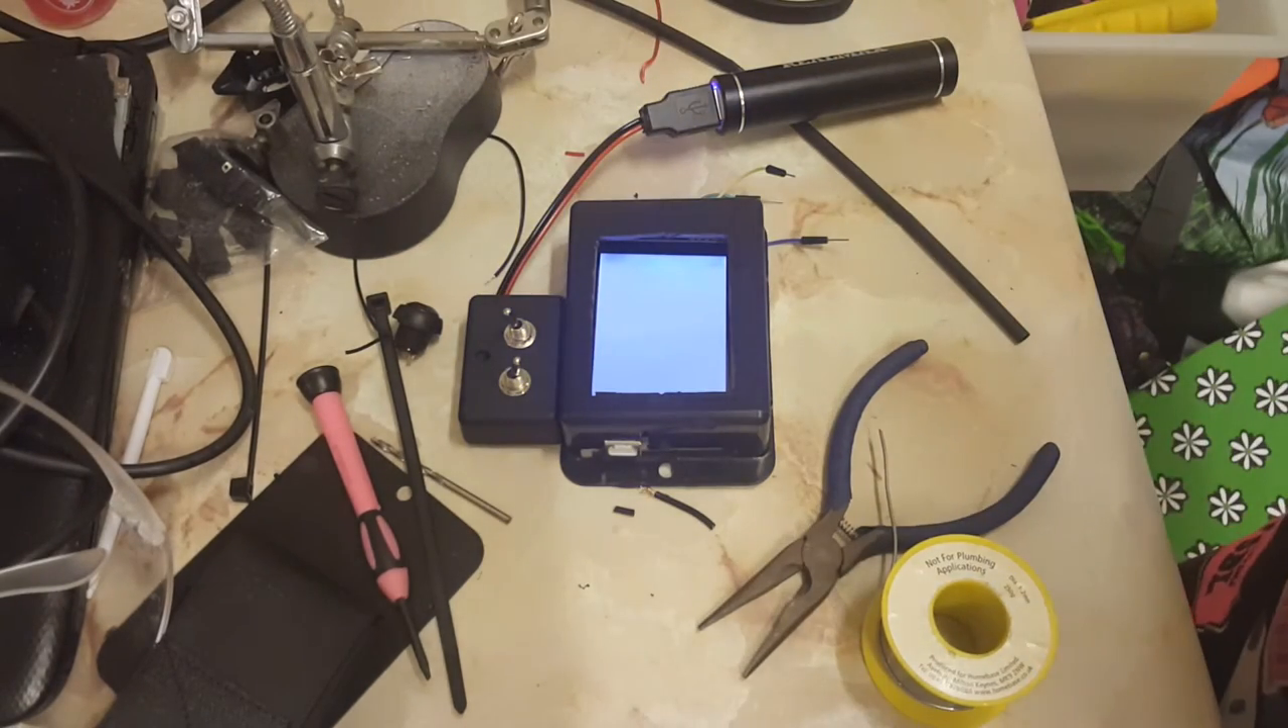The first set of wires are connected up so we now have power to the unit.